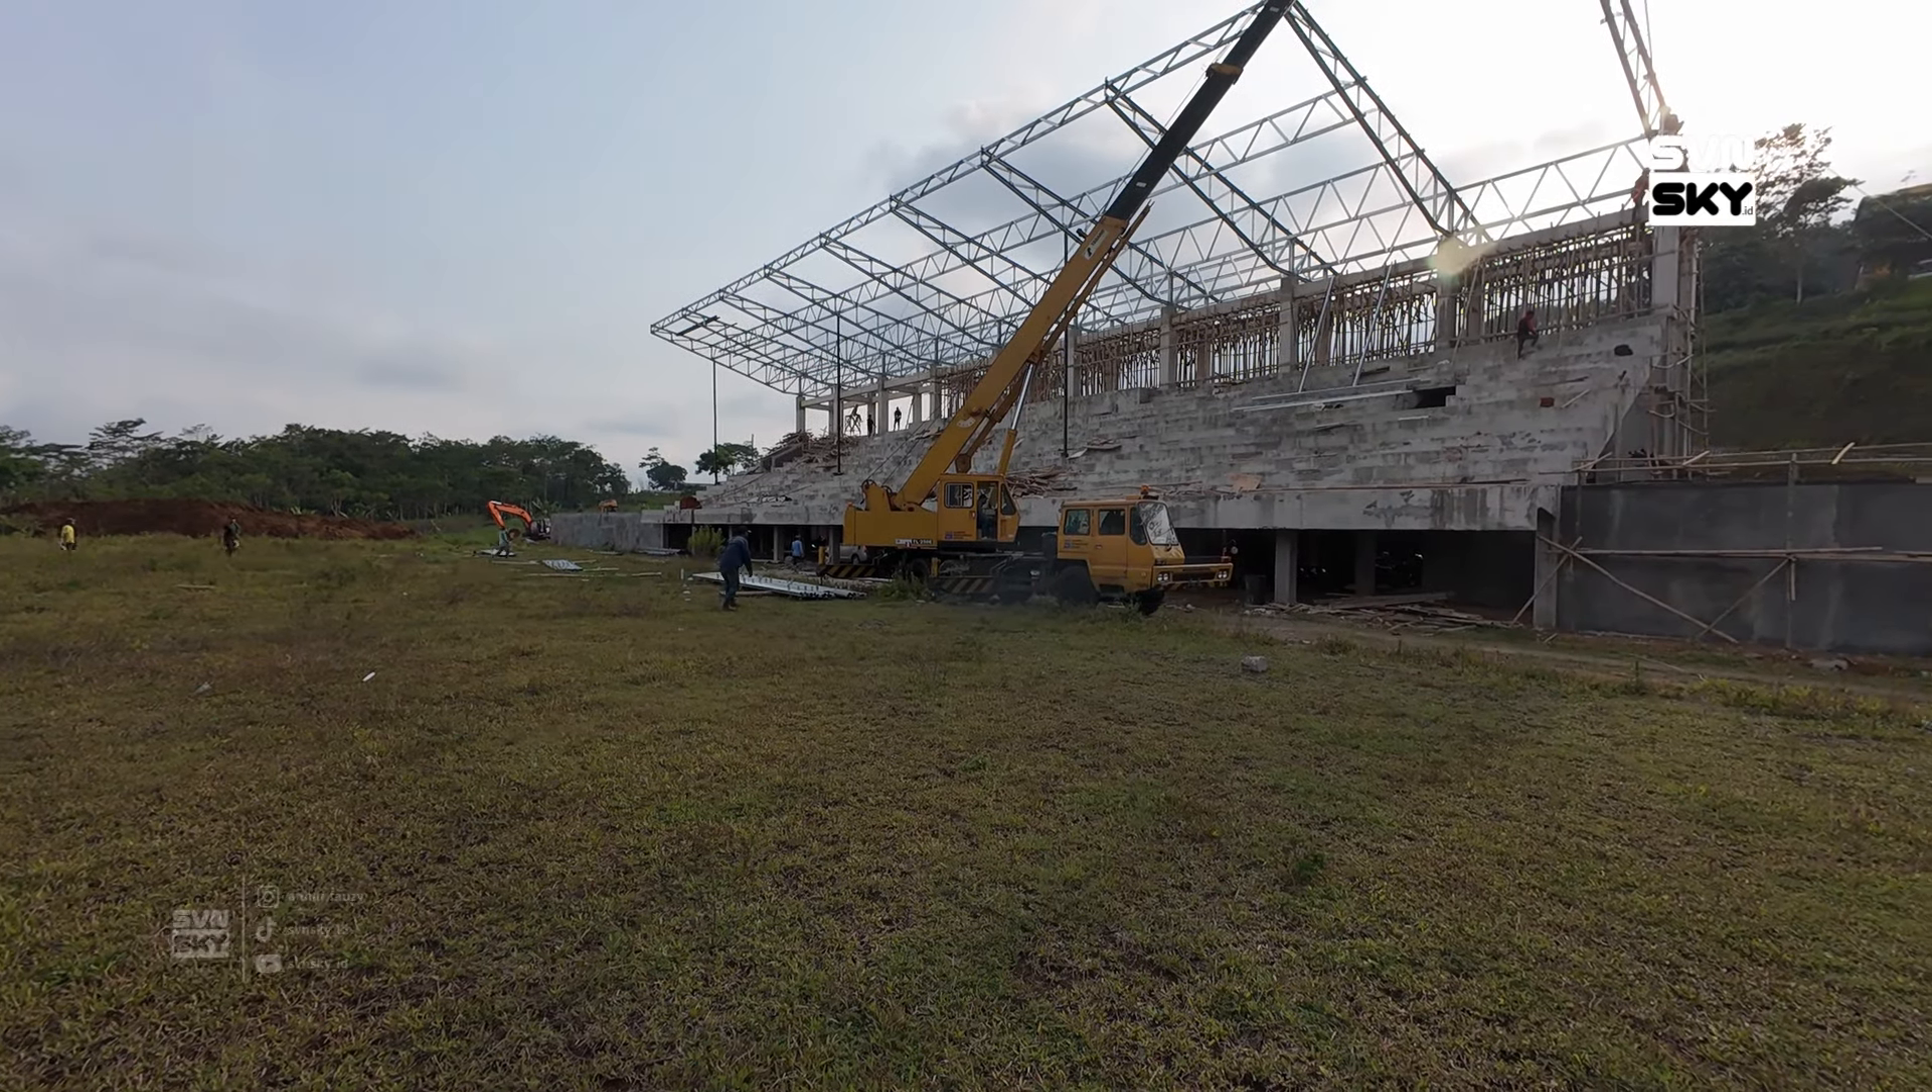Rangka atap yang sudah dipasang pada tribun utama Stadion Munusobo terlihat, waduh, semakin mantap.